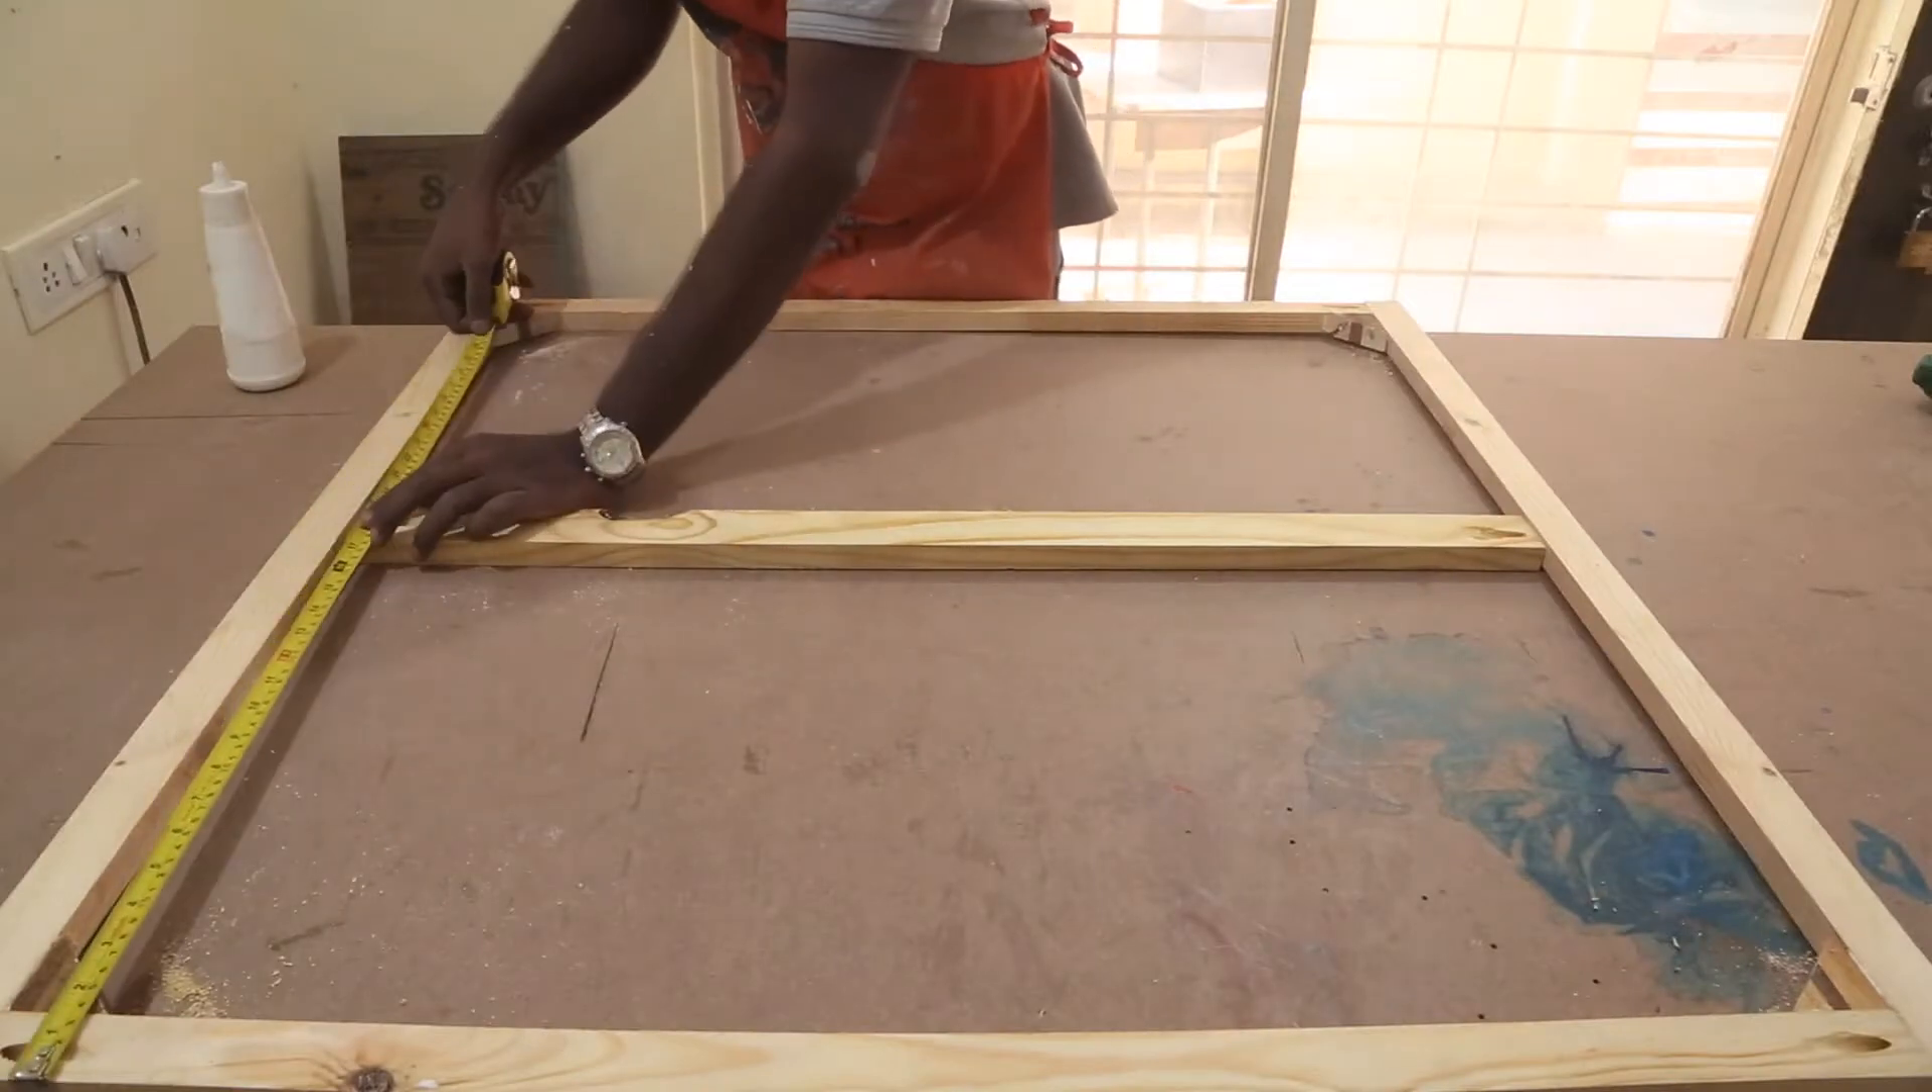A 2 inch wider piece was added in the middle to give some cross support.